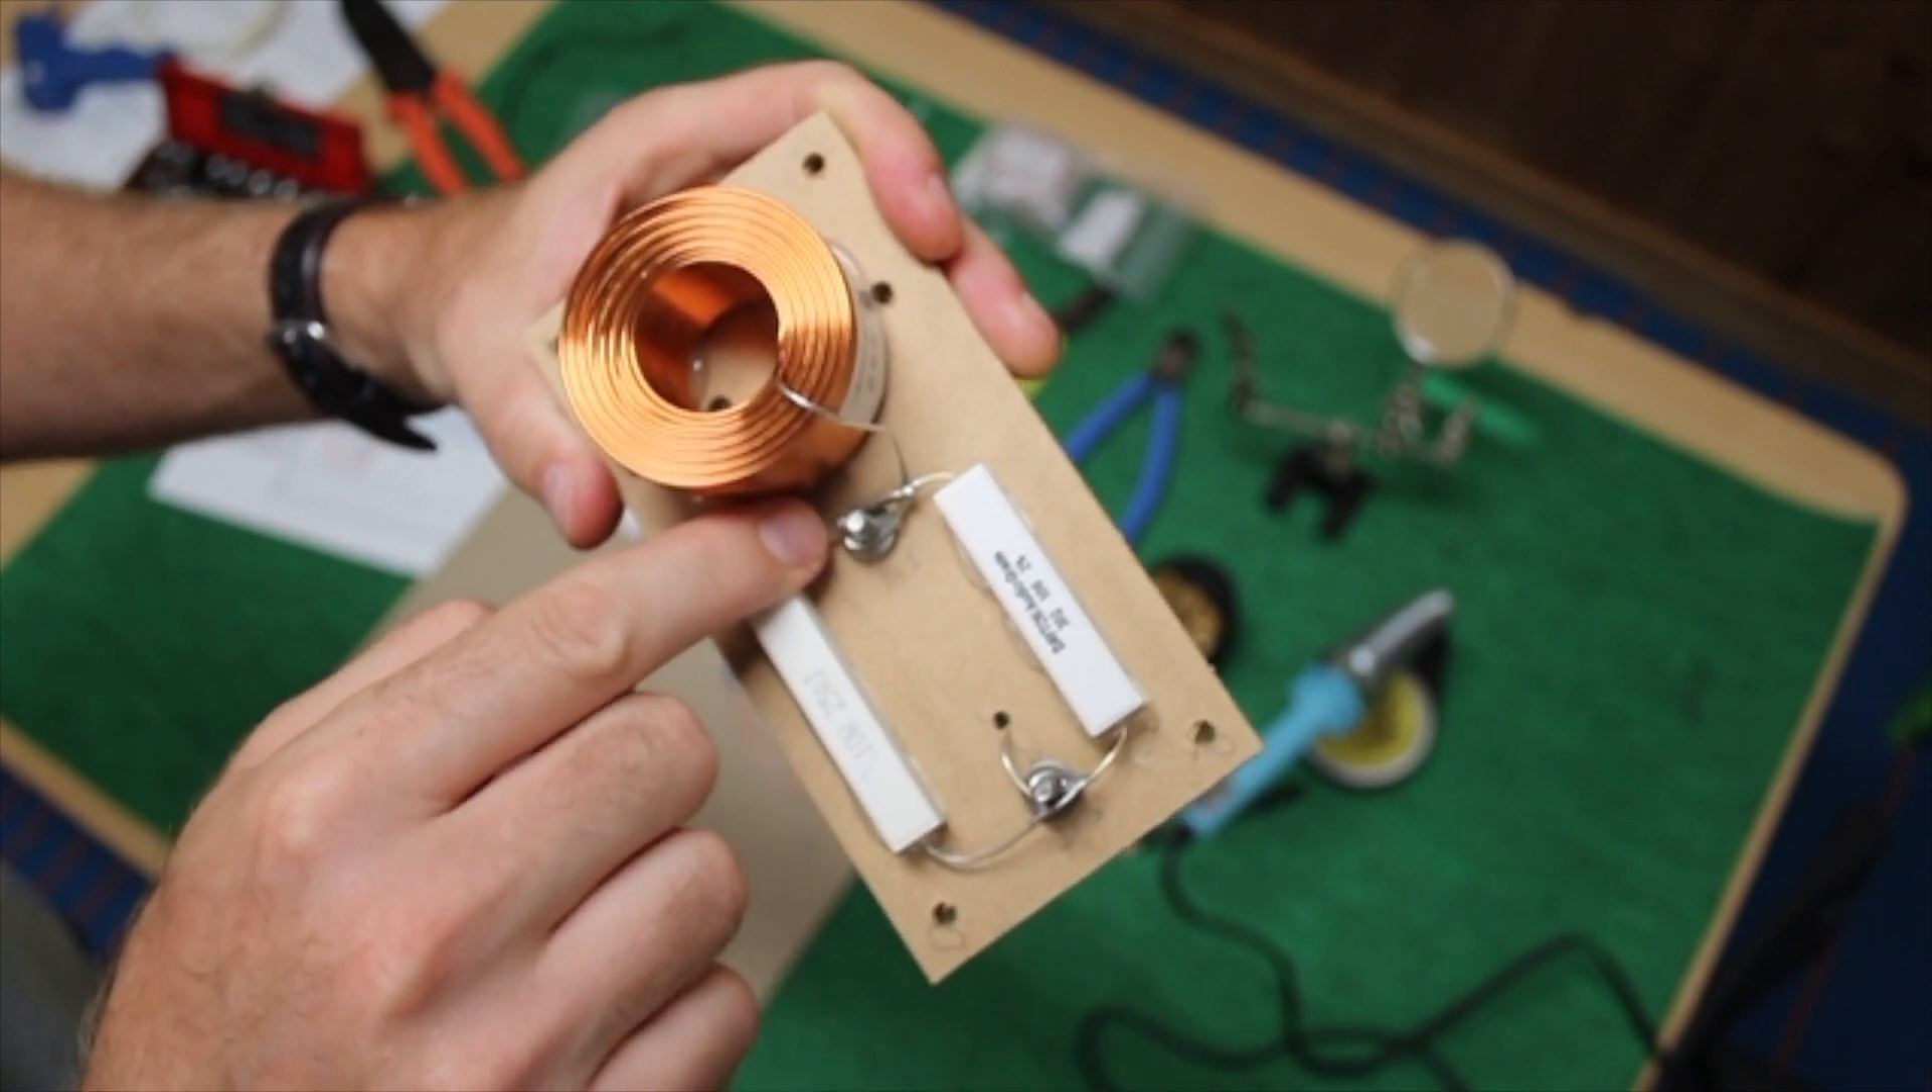One of the inductors ends wraps around, and those are all soldered together.